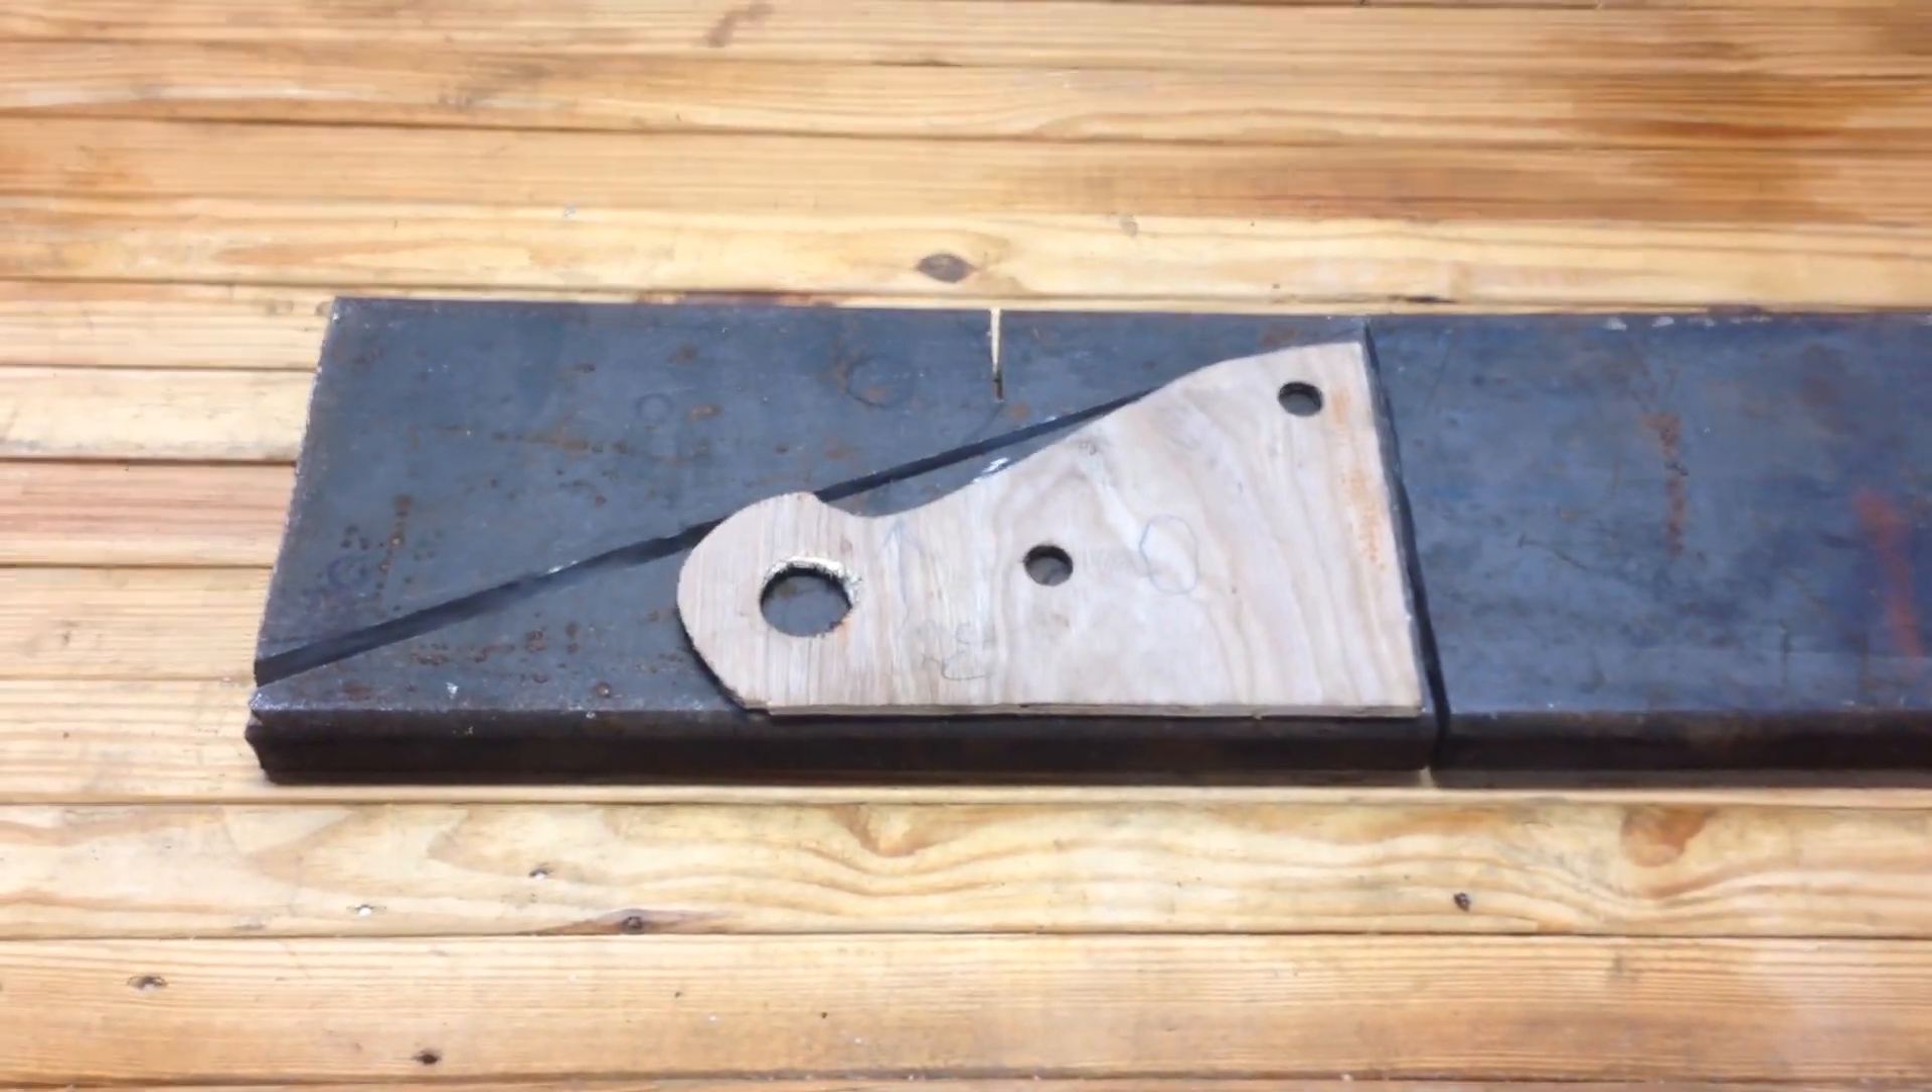I made some rough cuts on the plate, cut it in half and then cut that diagonally. You can see how the template fits on there.